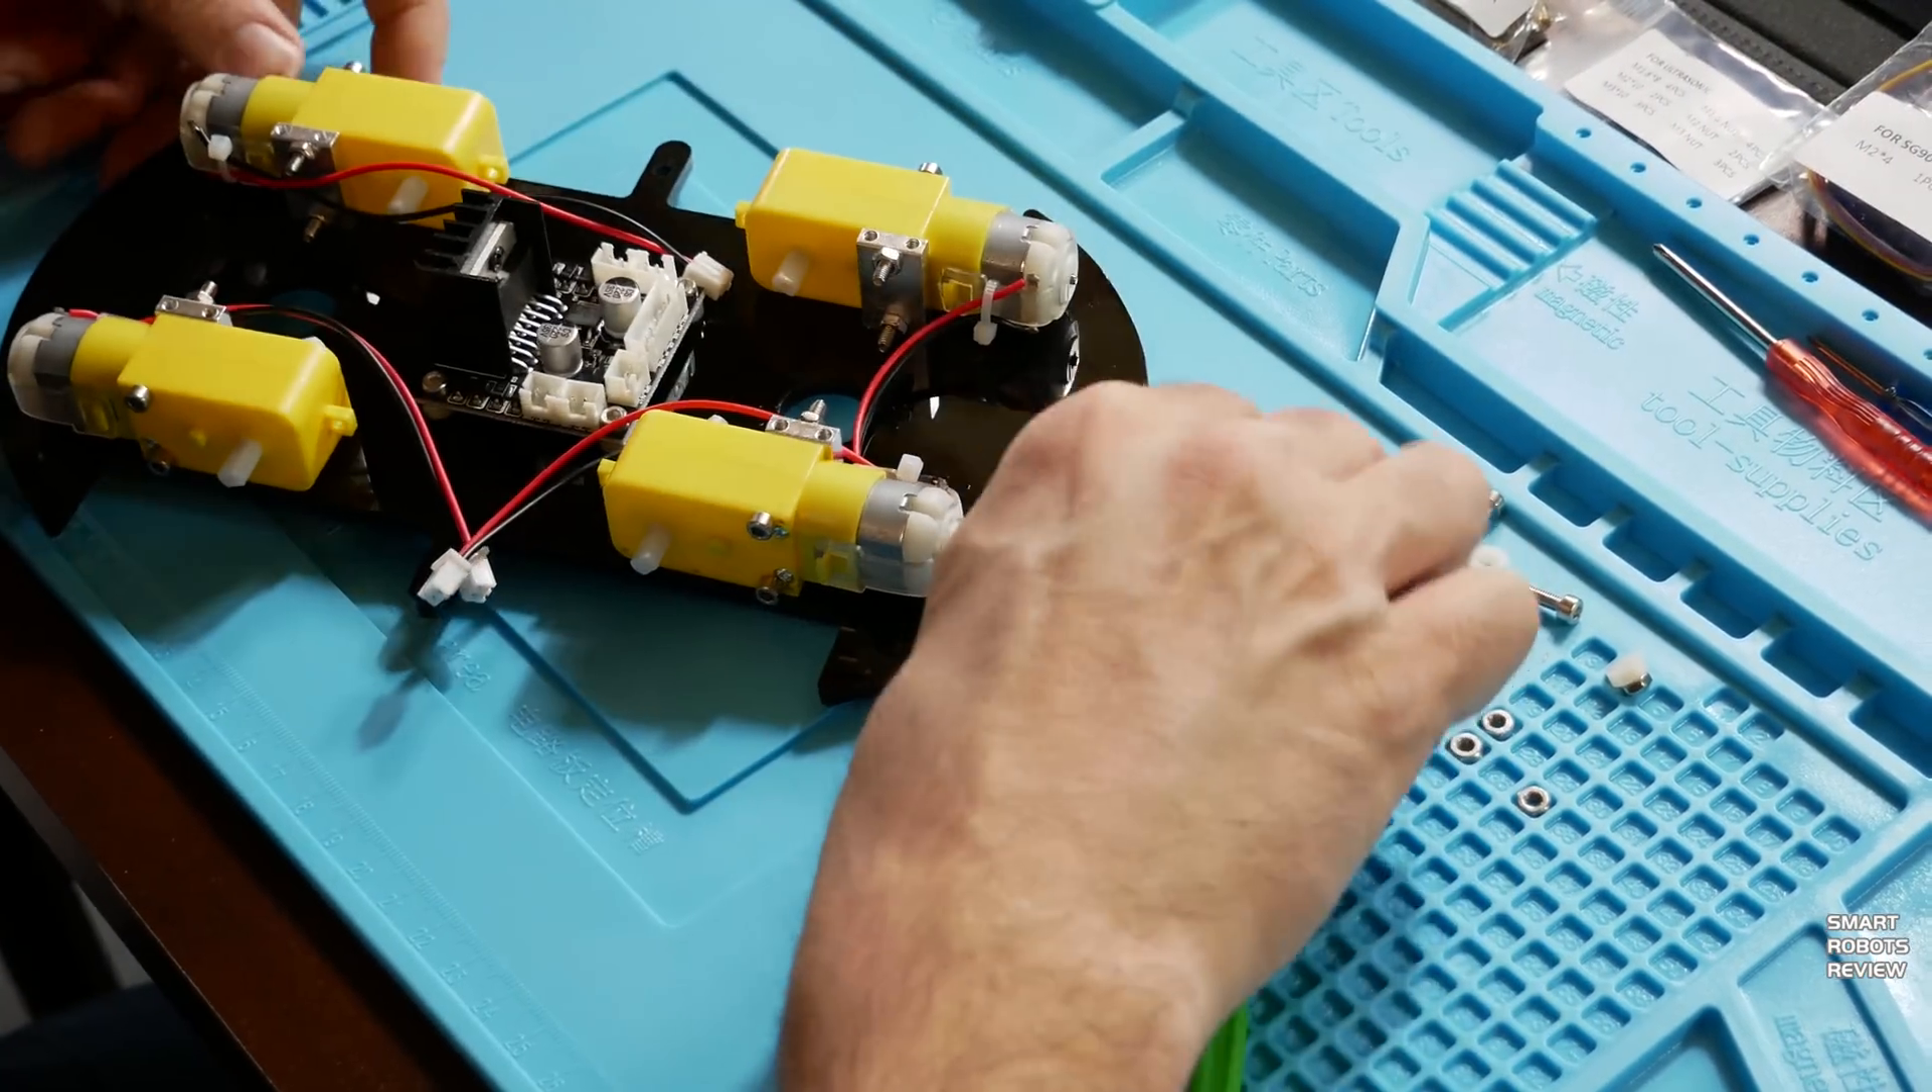Okay this is what the board assembled on the chassis will look like.